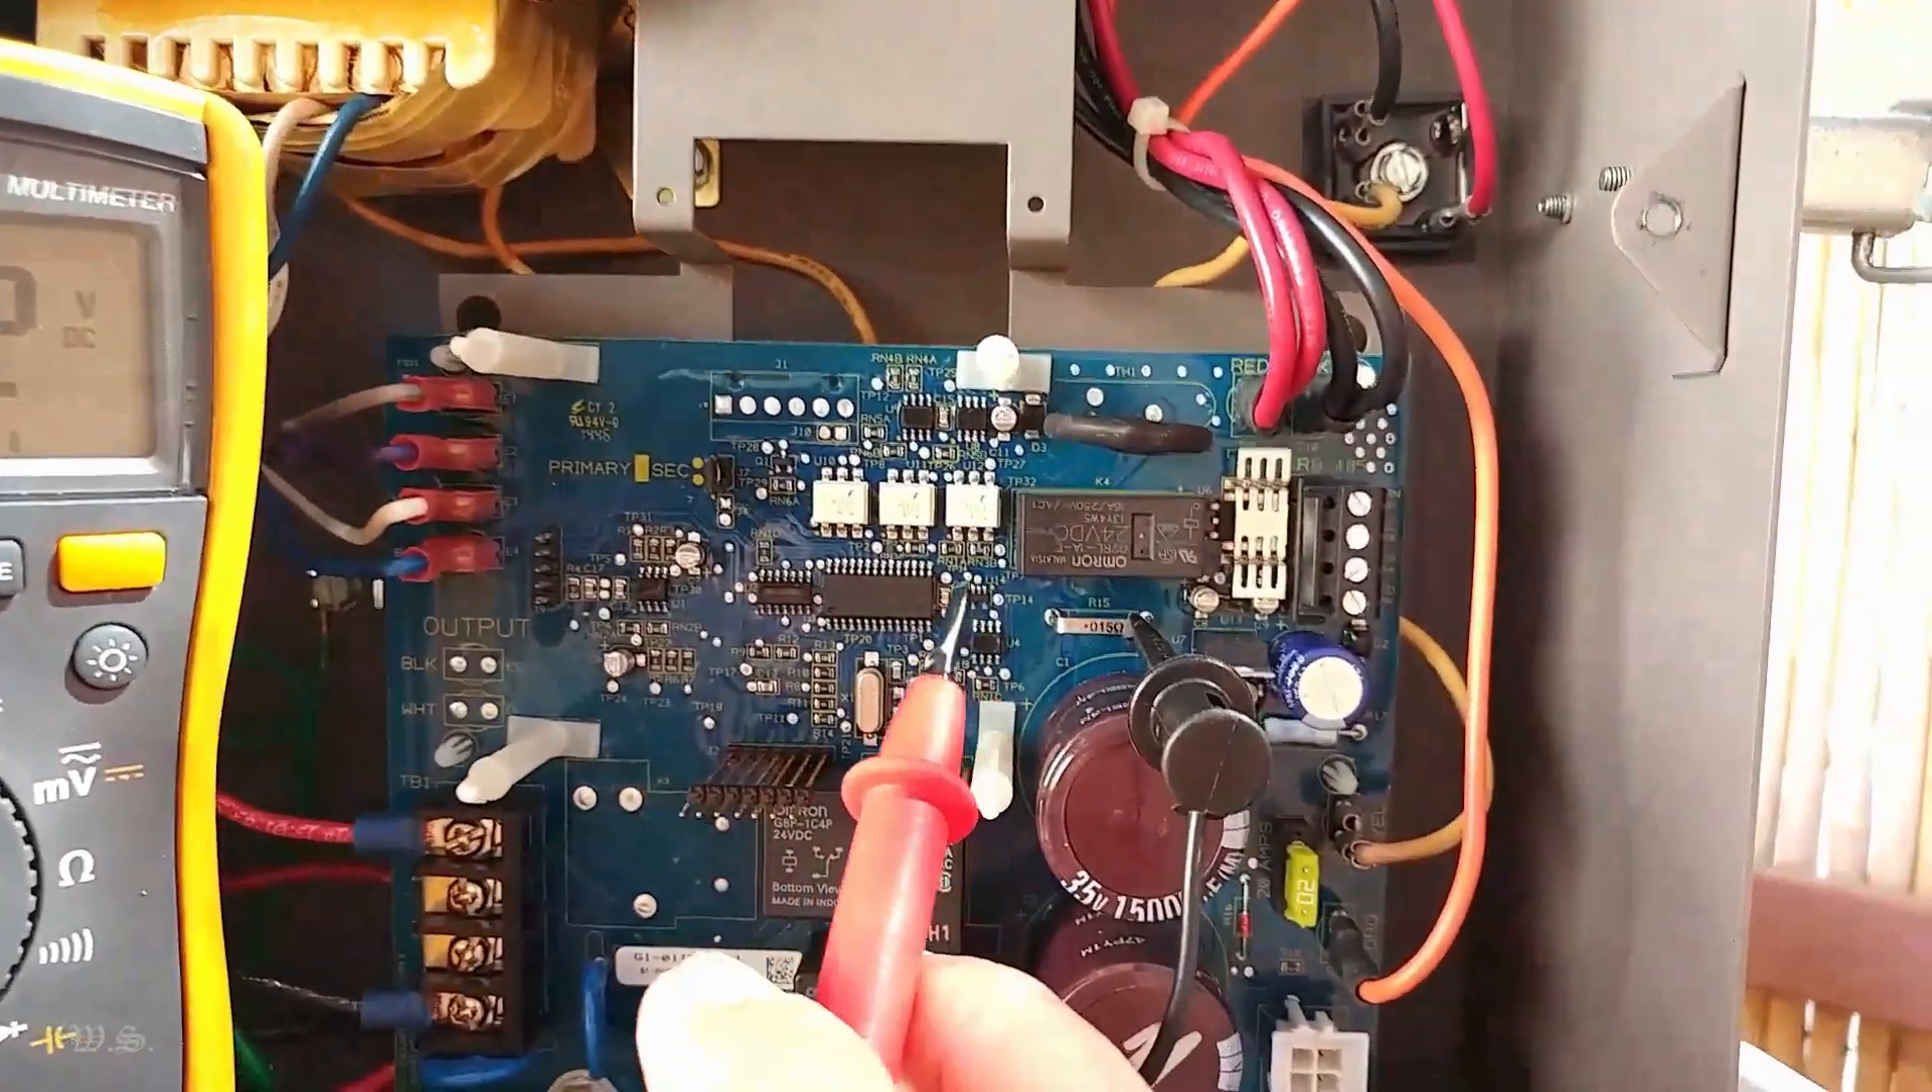I now reinstalled the mainboard ready for the test.